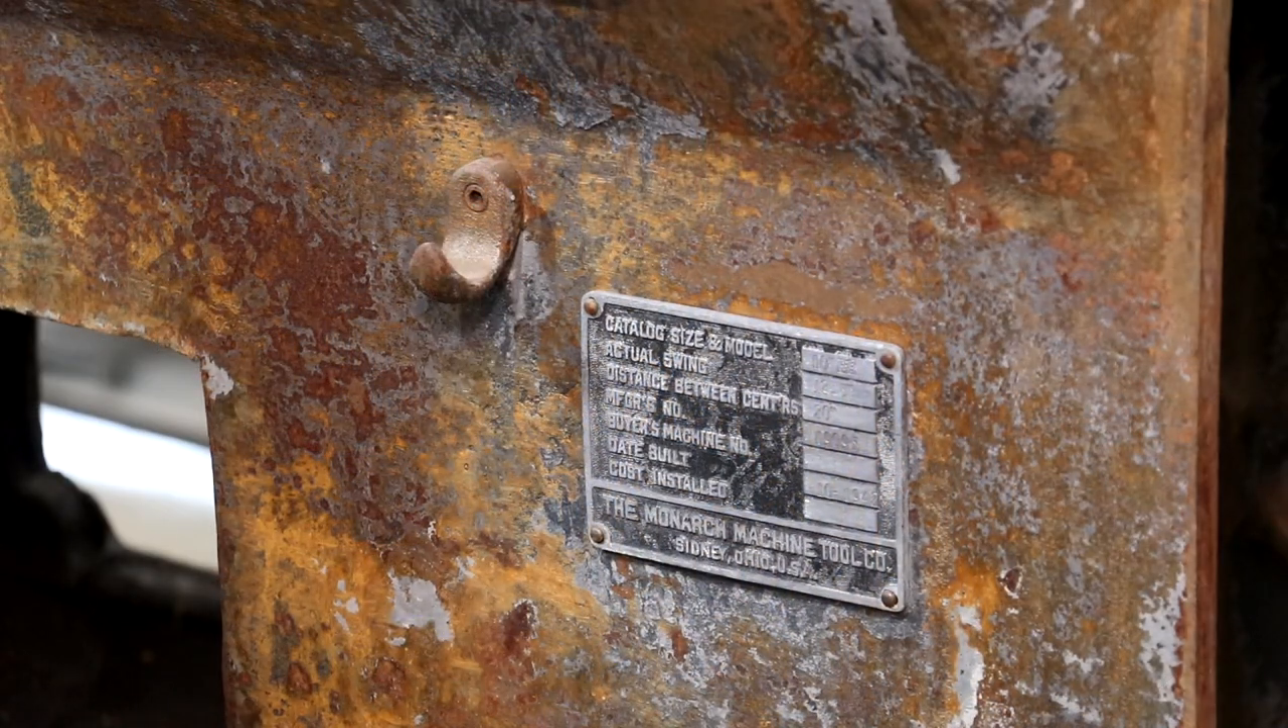But we've got one more badge over here we need to get taken off.